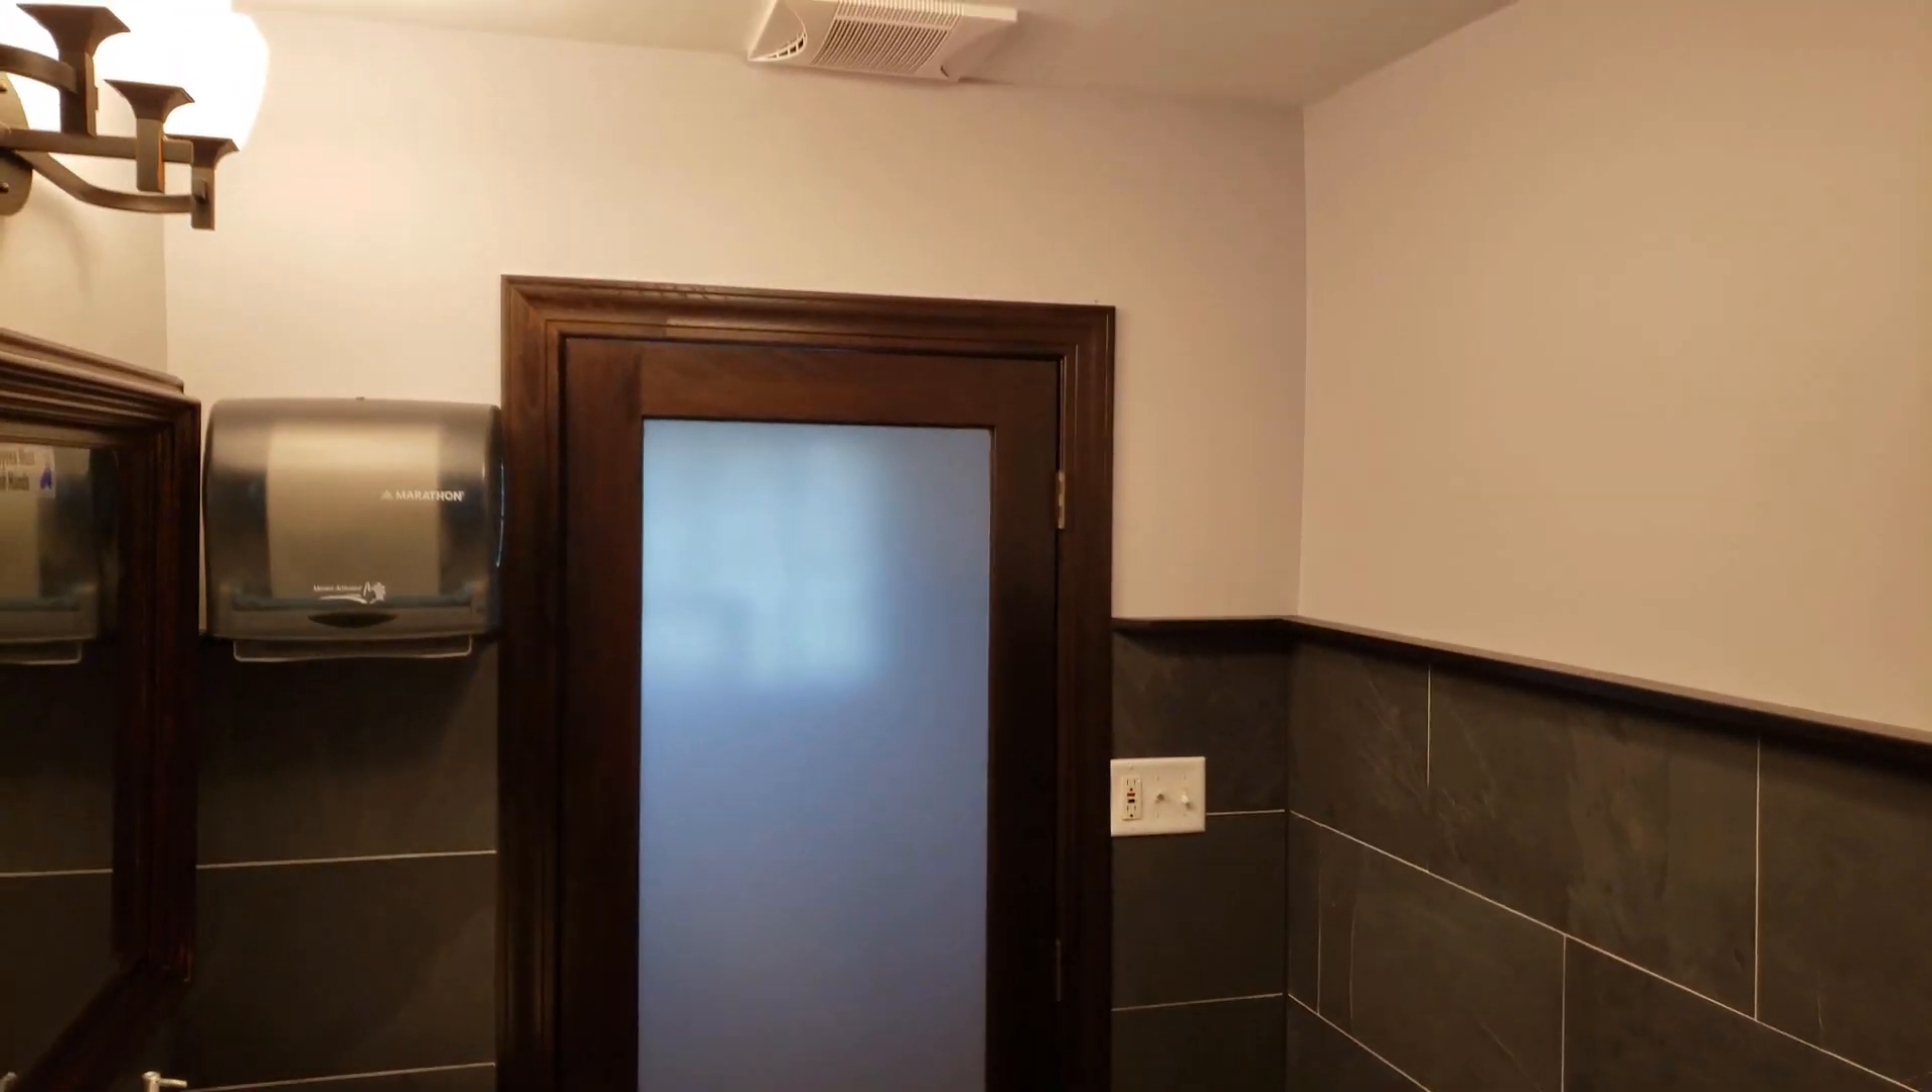Bathroom complete tile grouted door installed walls finished painted accessories installed.